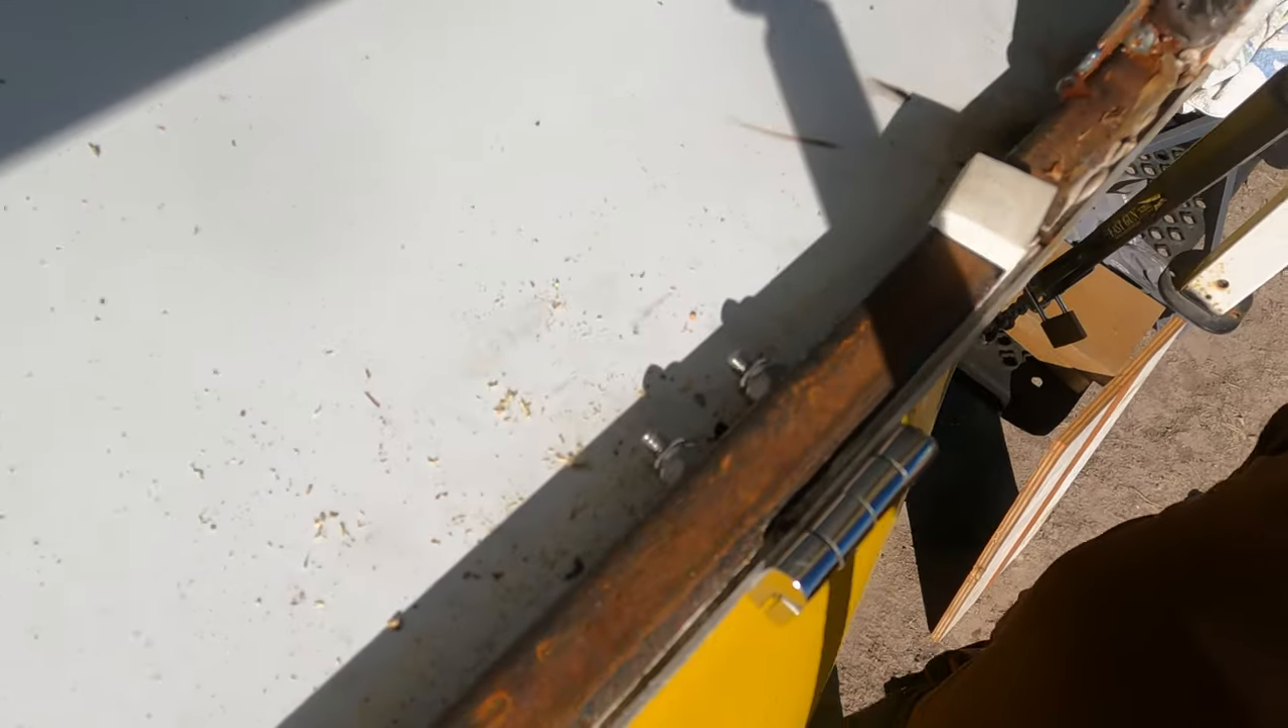These uh bolts stick in a little bit even if i was to cut them off with a grinder the nuts still stick in a little bit.